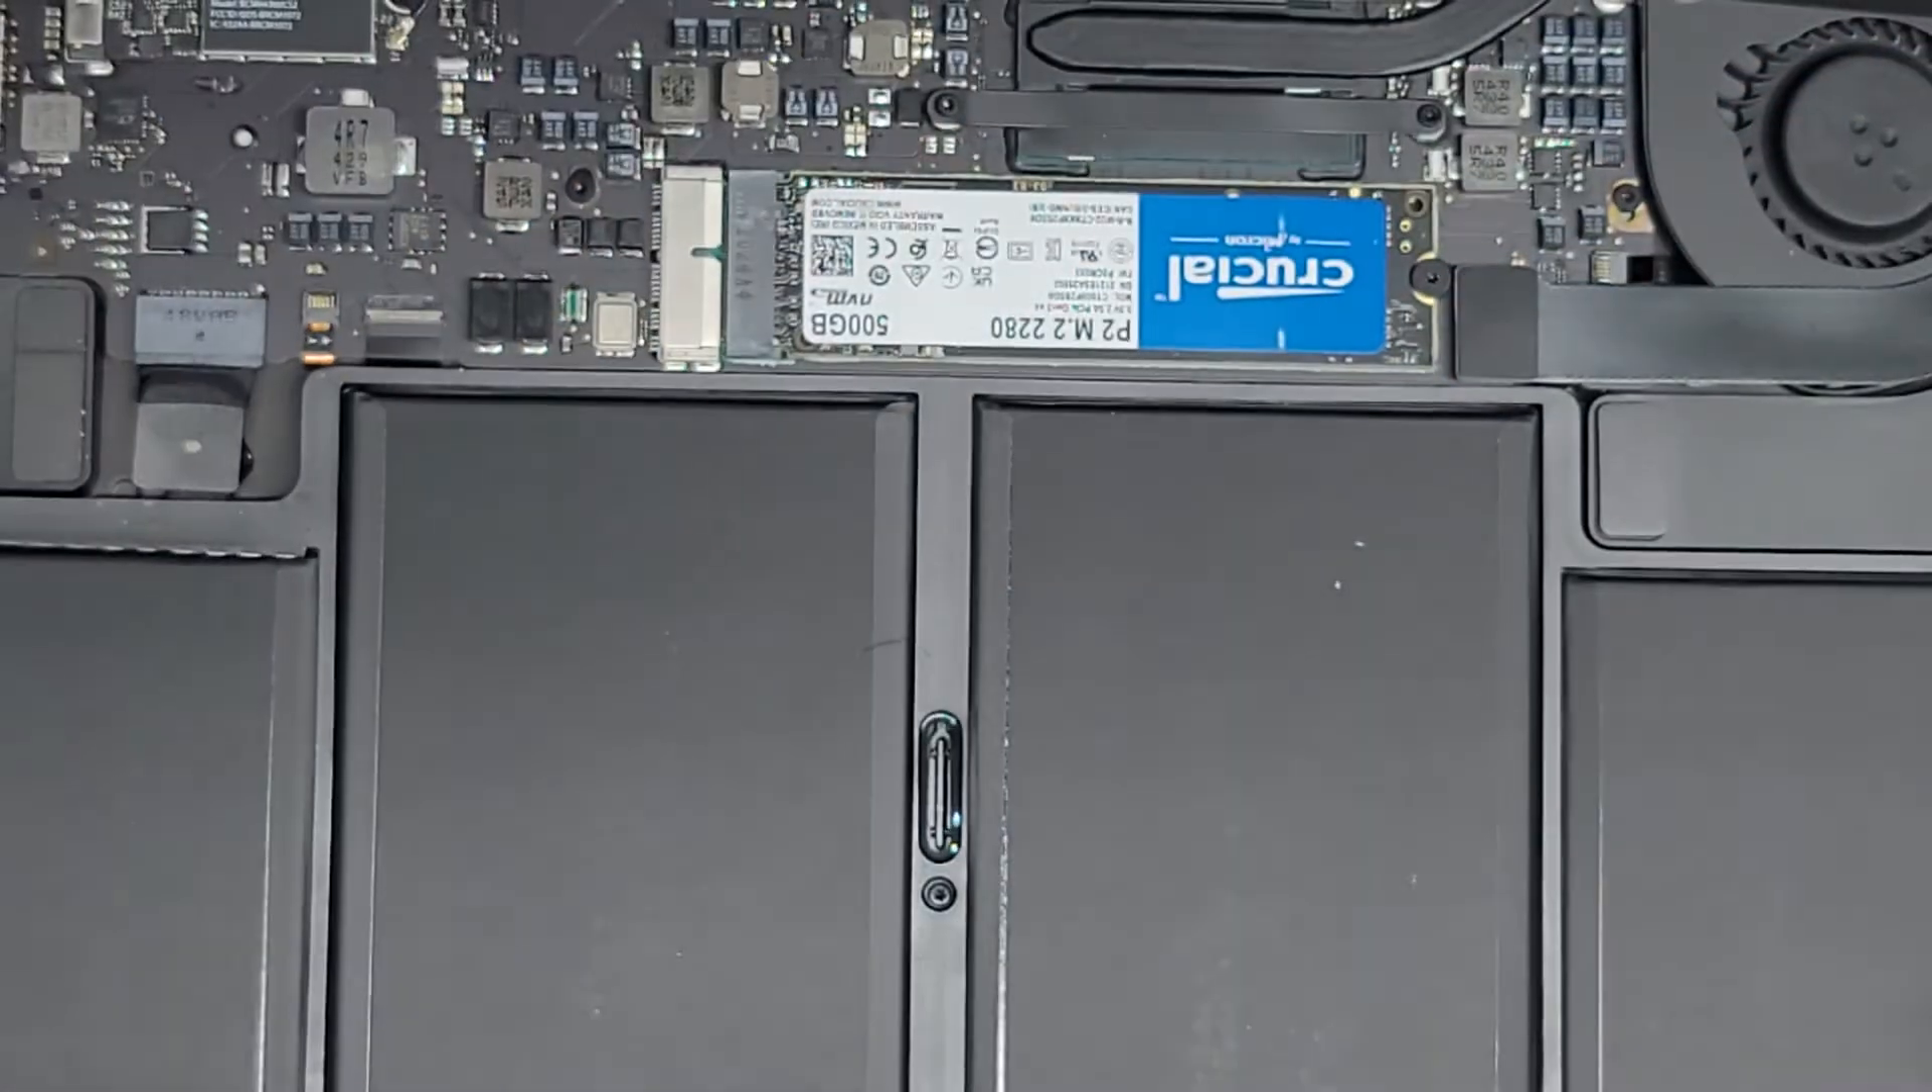We got the new SSD in place.